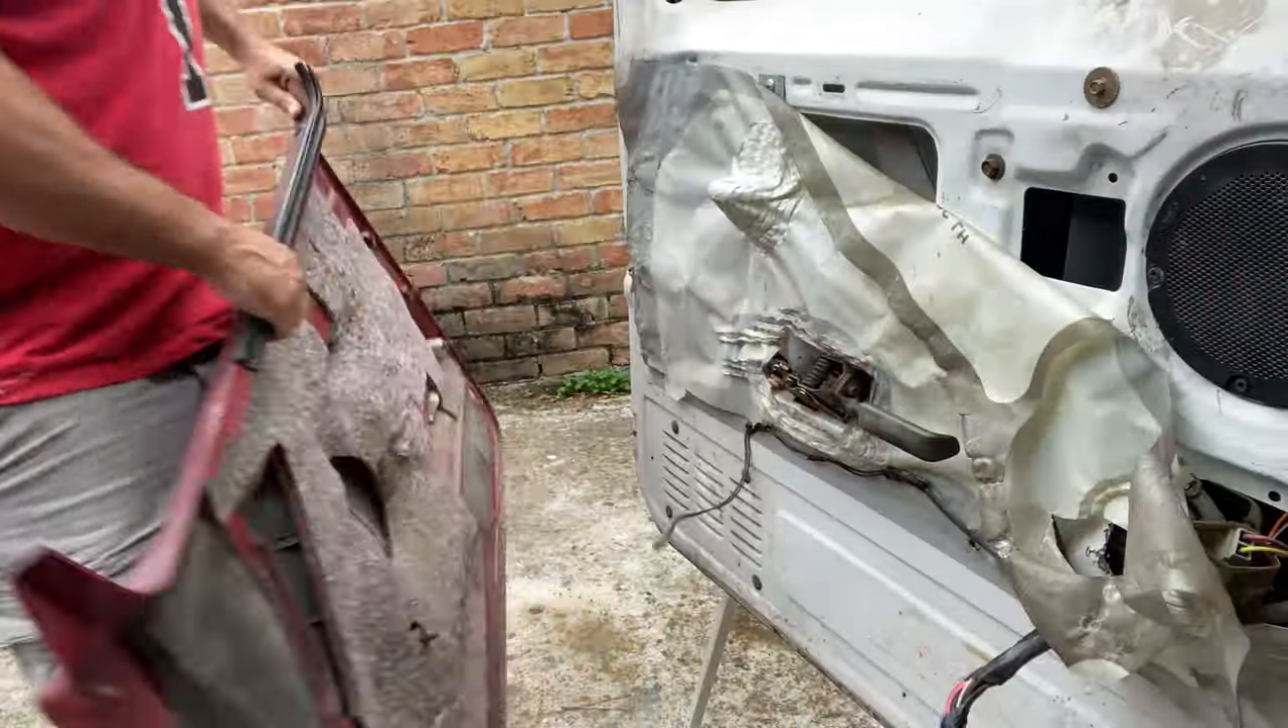I've taken off the door card as you can see pretty bare.